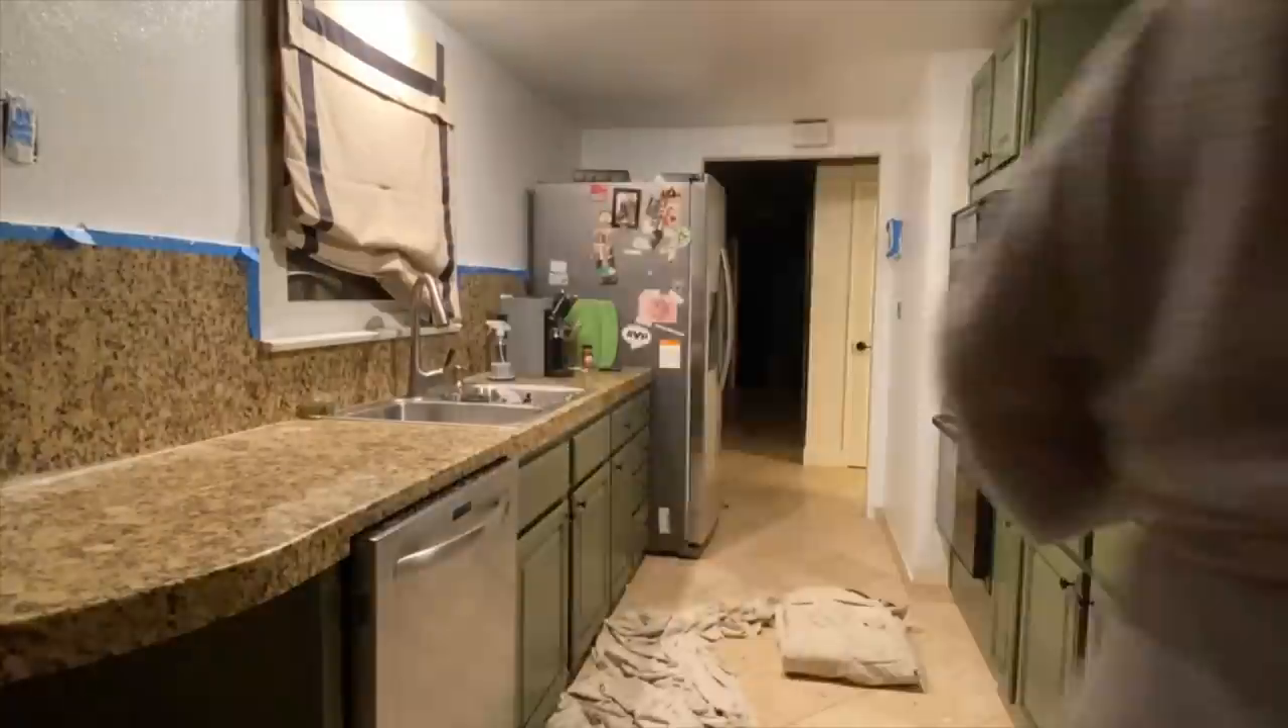She did buy a big fridge which is the wrong size that's why it hangs out.